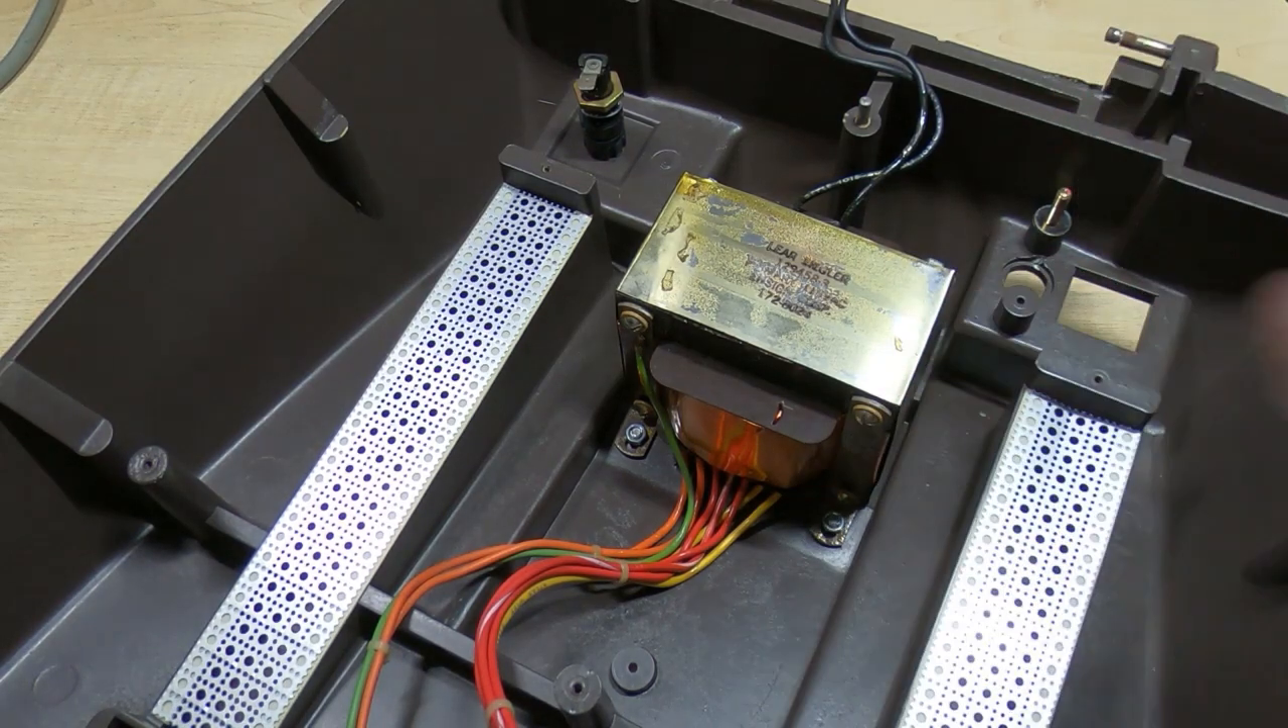As you can see the transformer fits back in its original location.